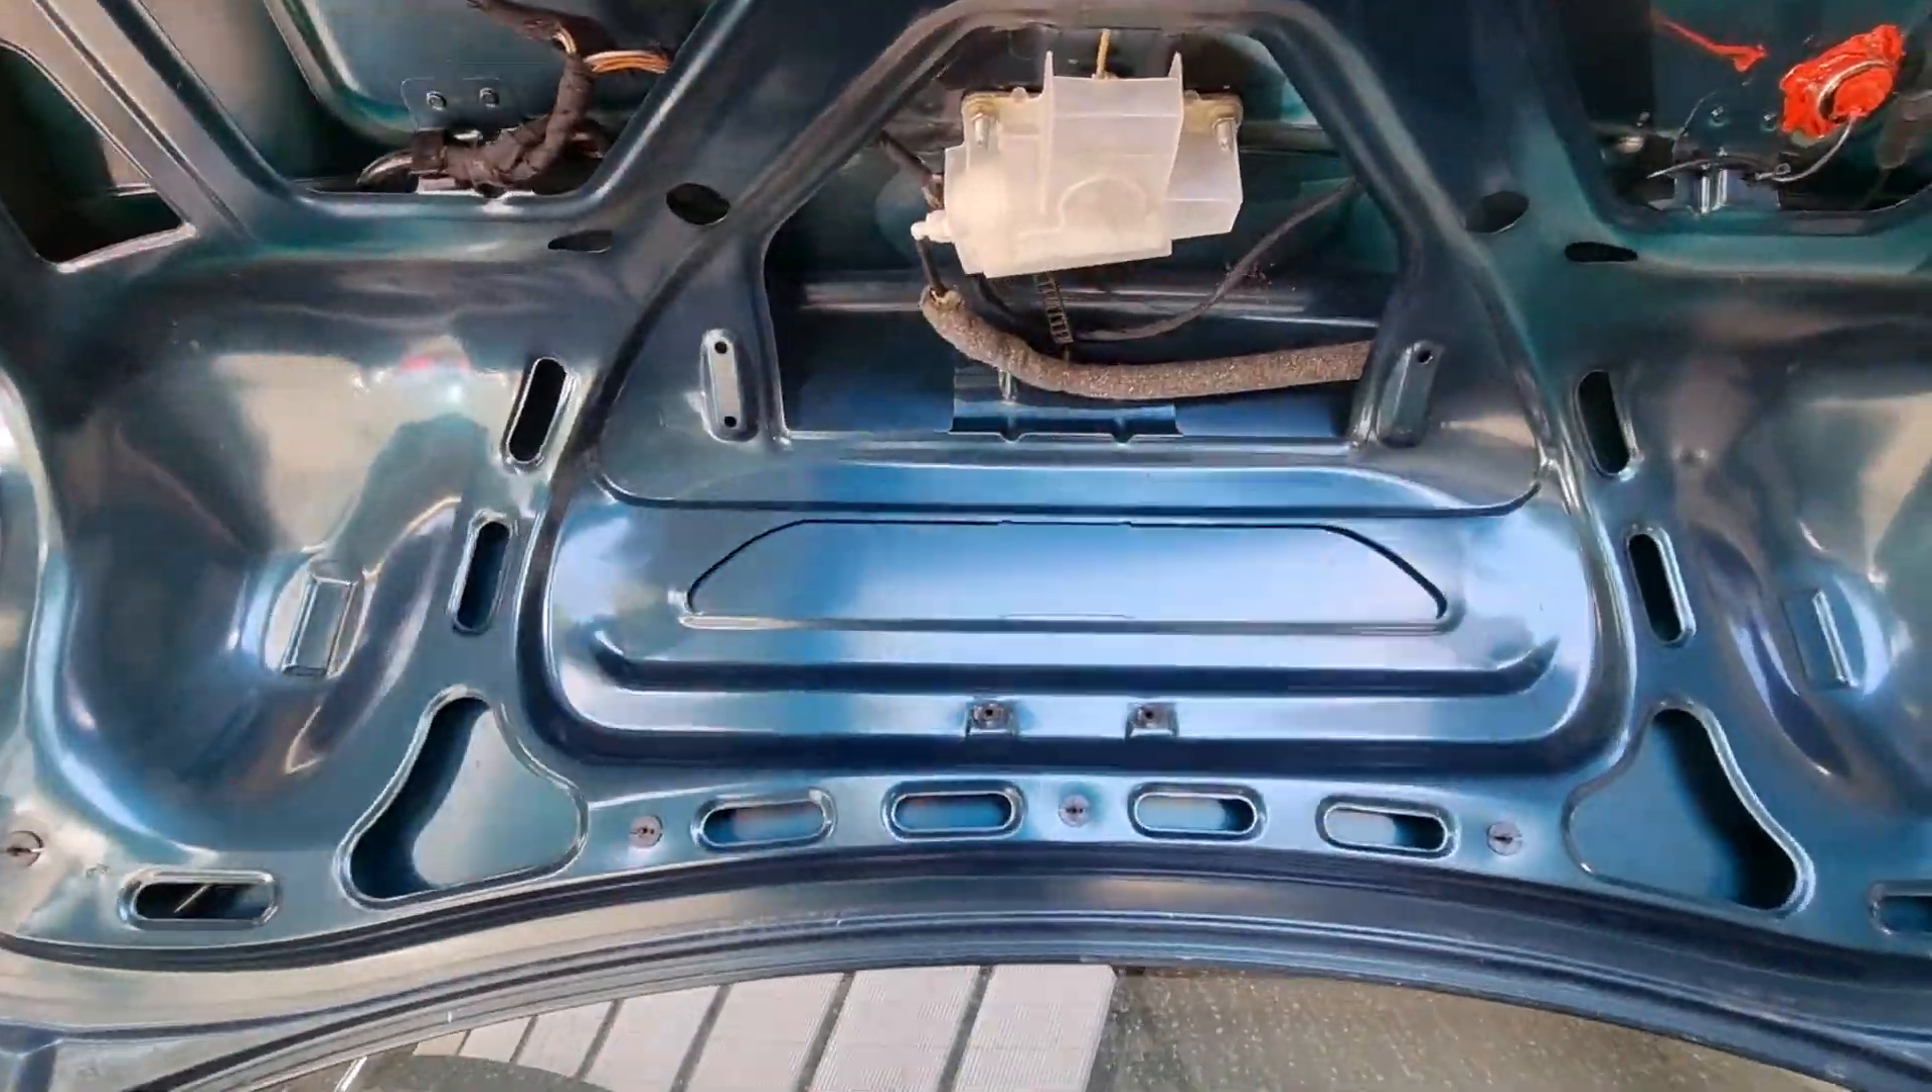Ich habe hier die verkleidung auch noch nicht dran.